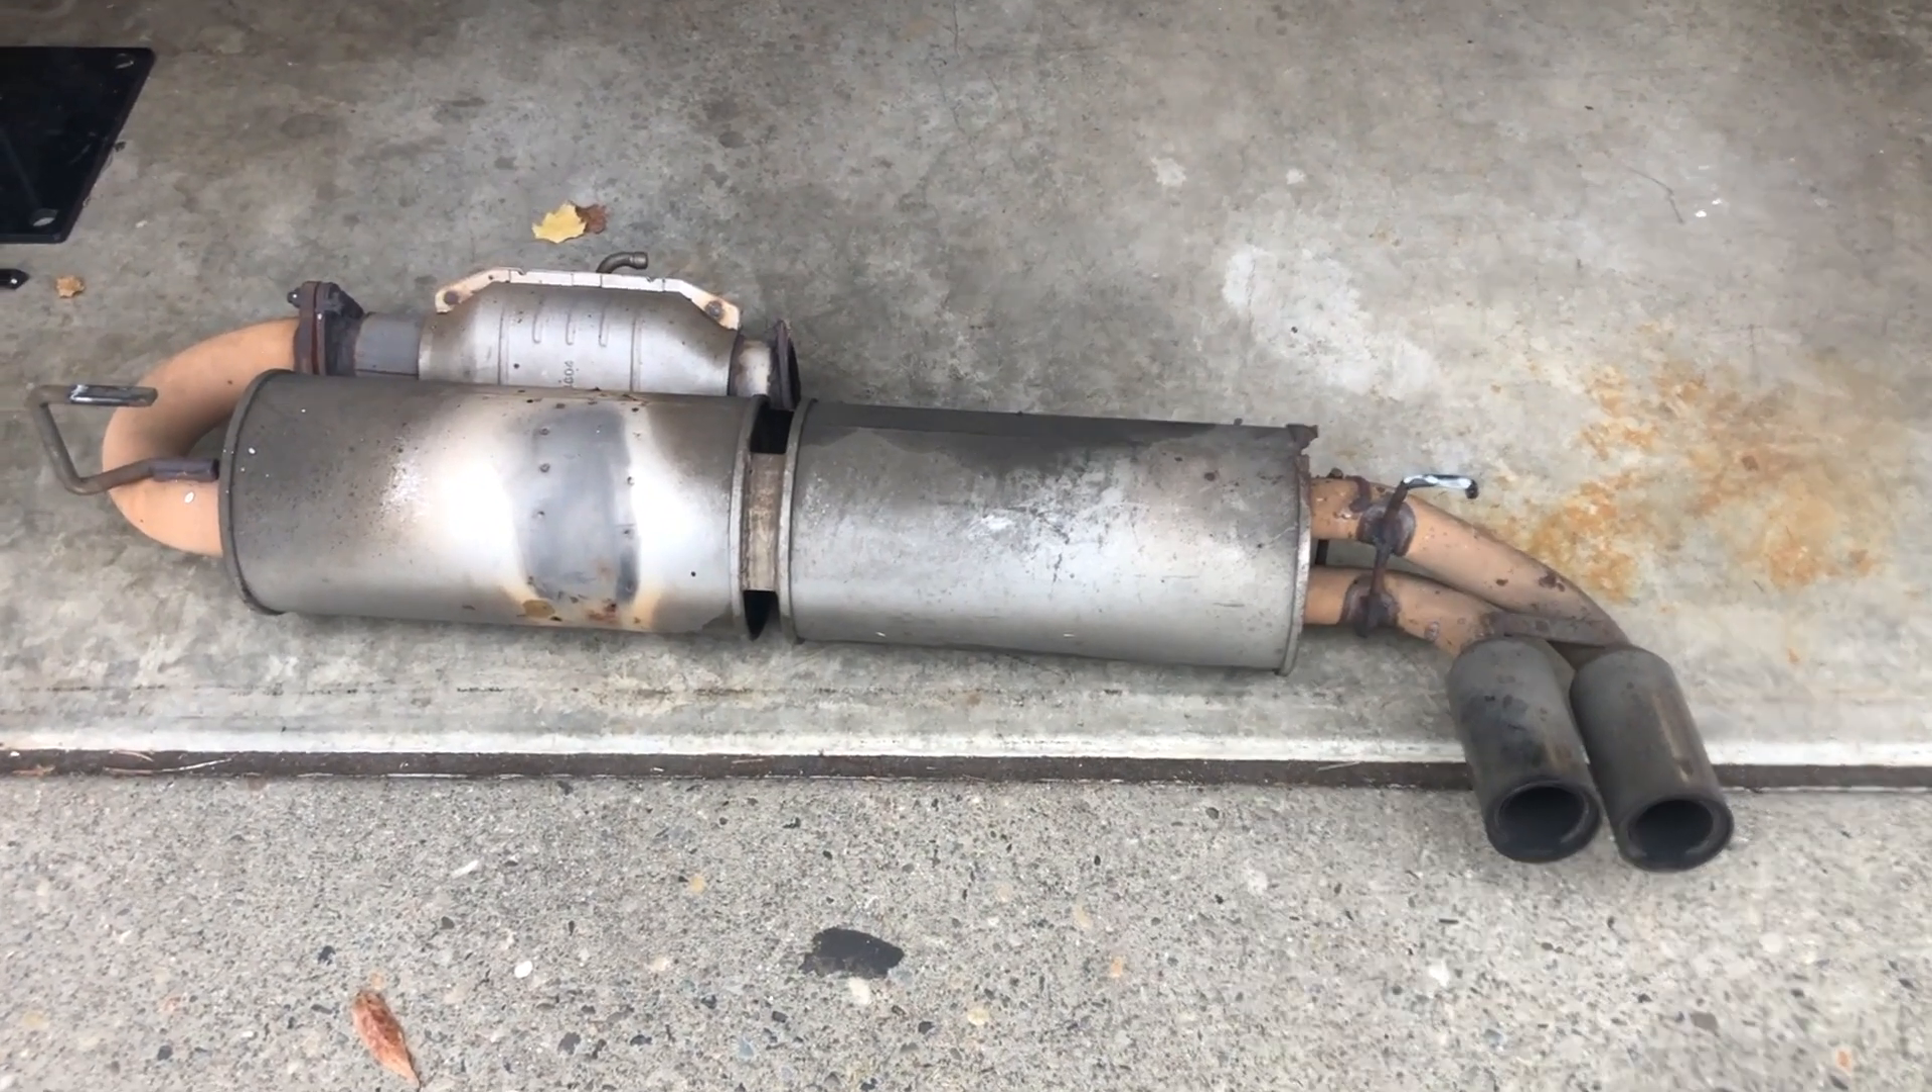Okay so i got the entire muffler off.